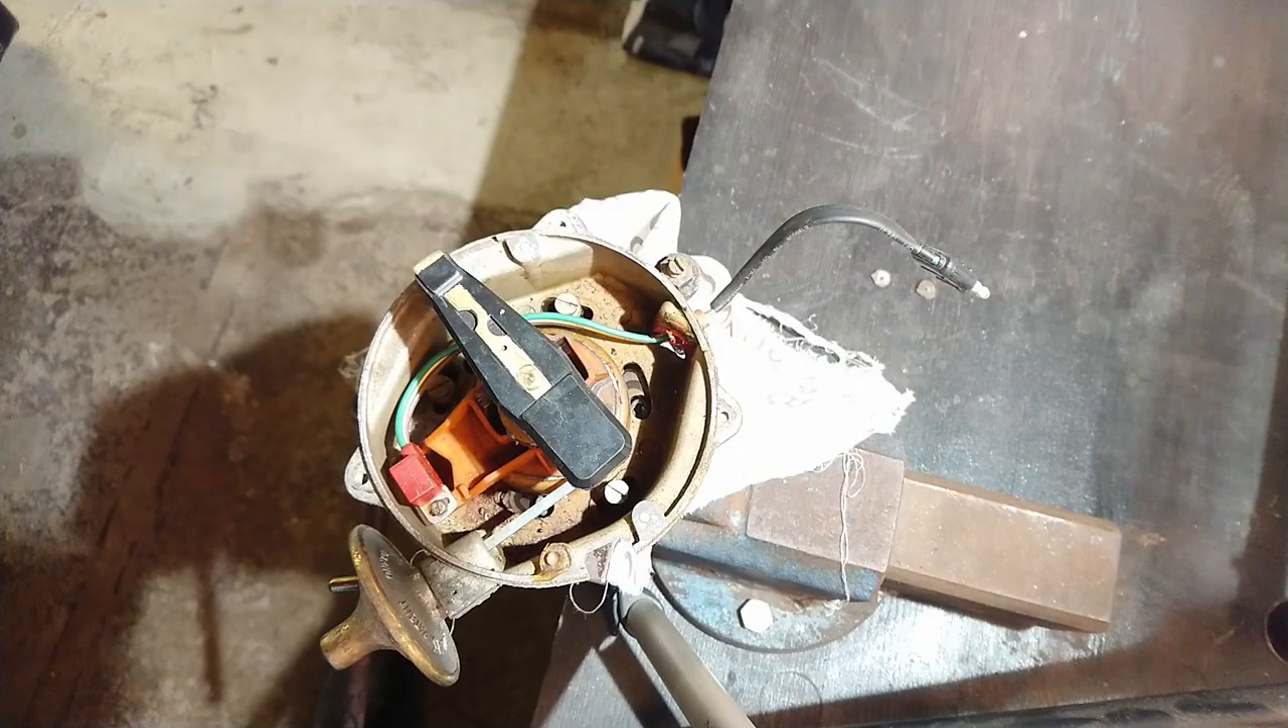And now I have the distributor out of the car.